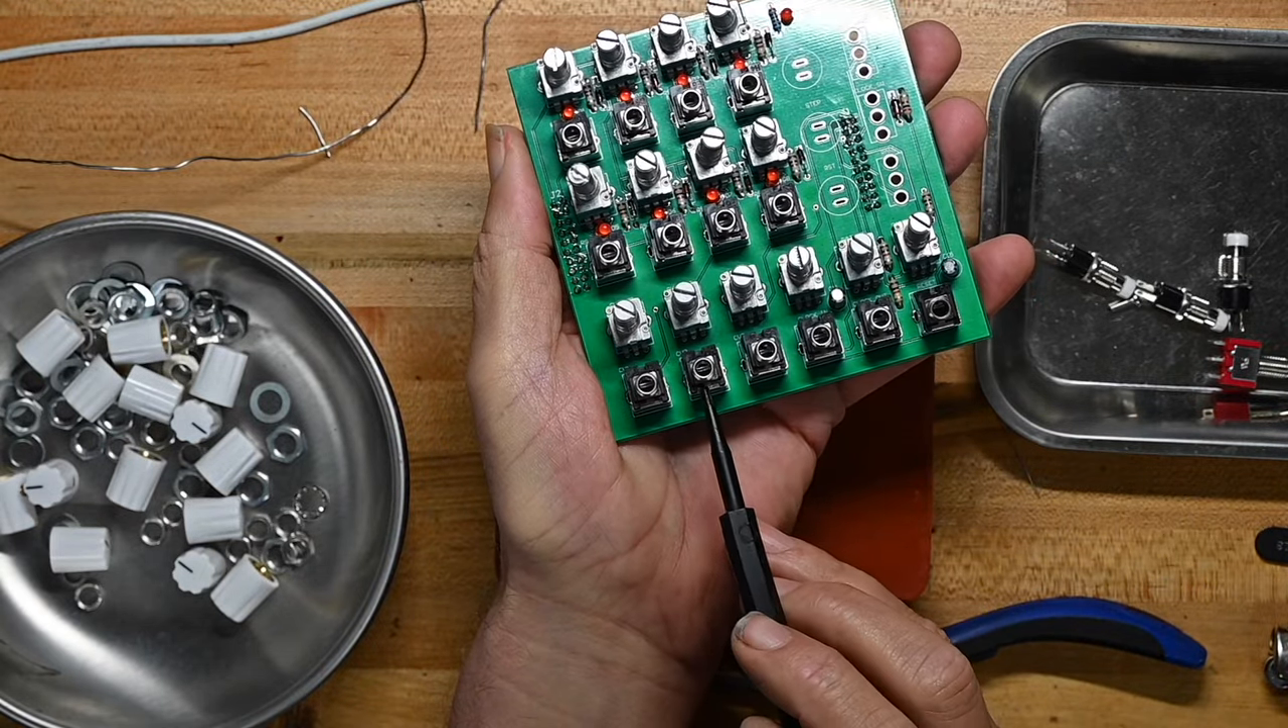There's all the pots and jacks on.